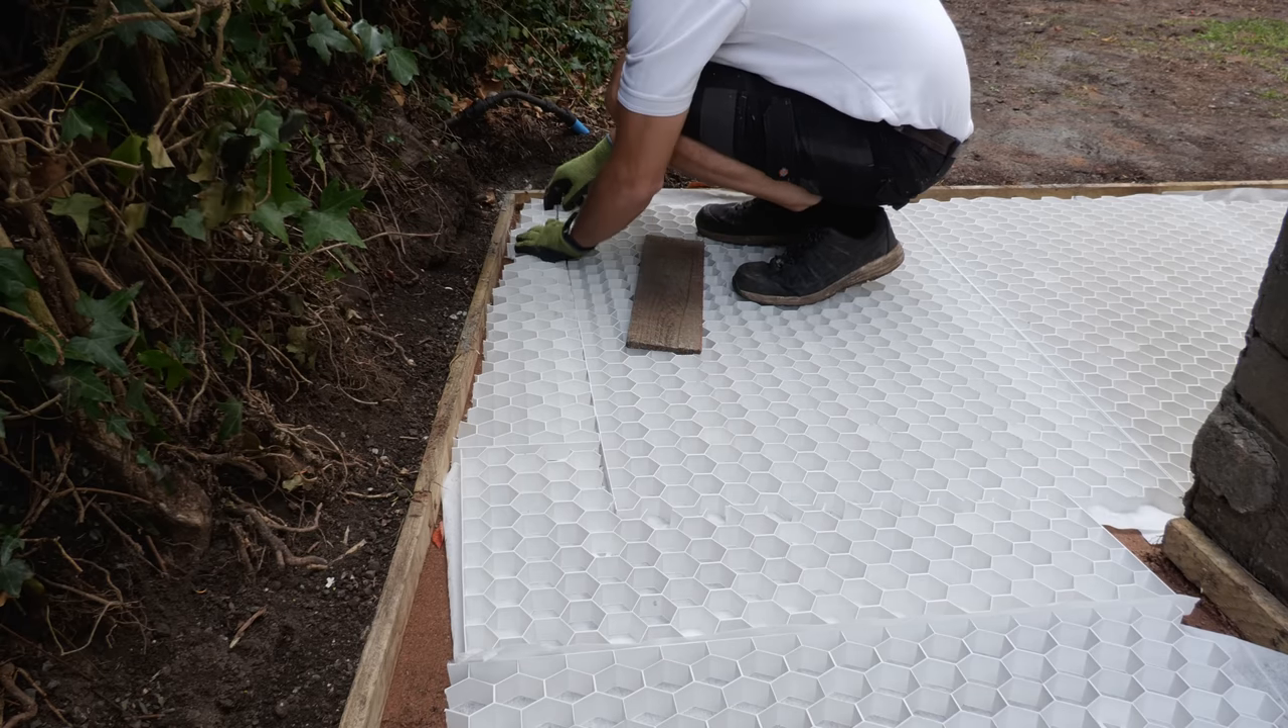With my path 1 .5 meters wide this left a gap at each side. I recommend a small gap but perhaps not this wide.